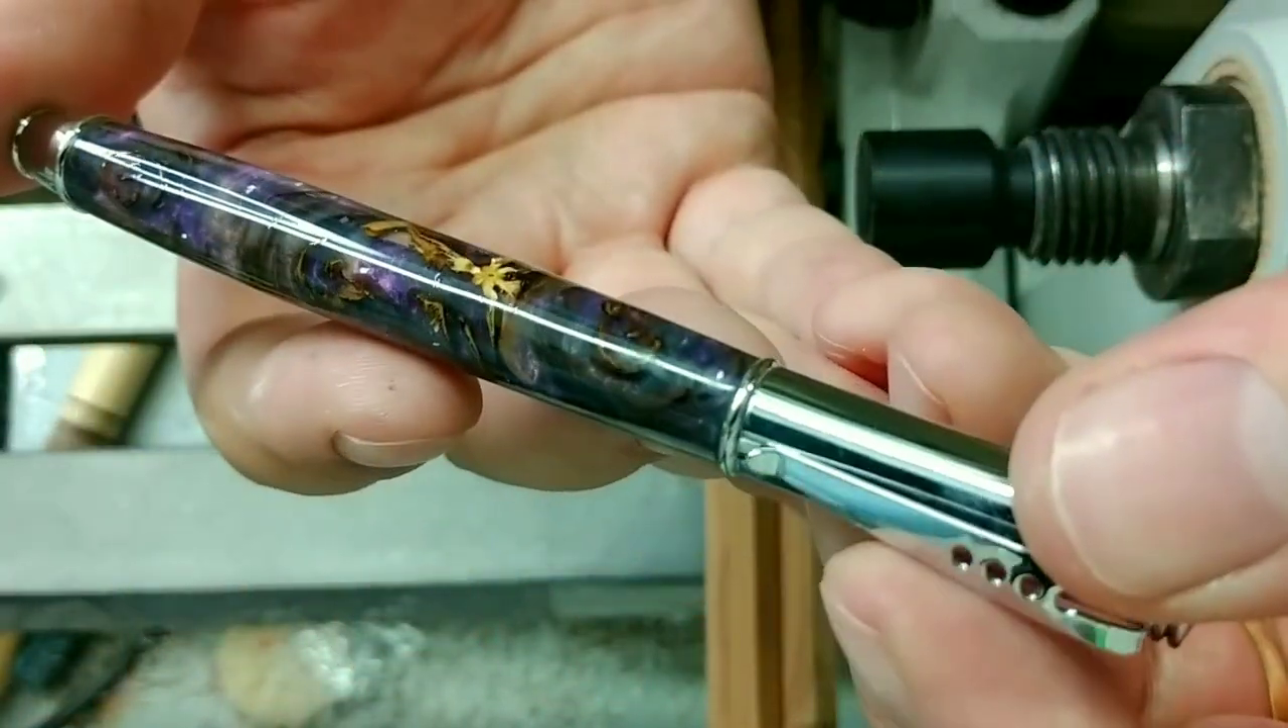Put our cap on. And there we have it. That is one beautiful pen.